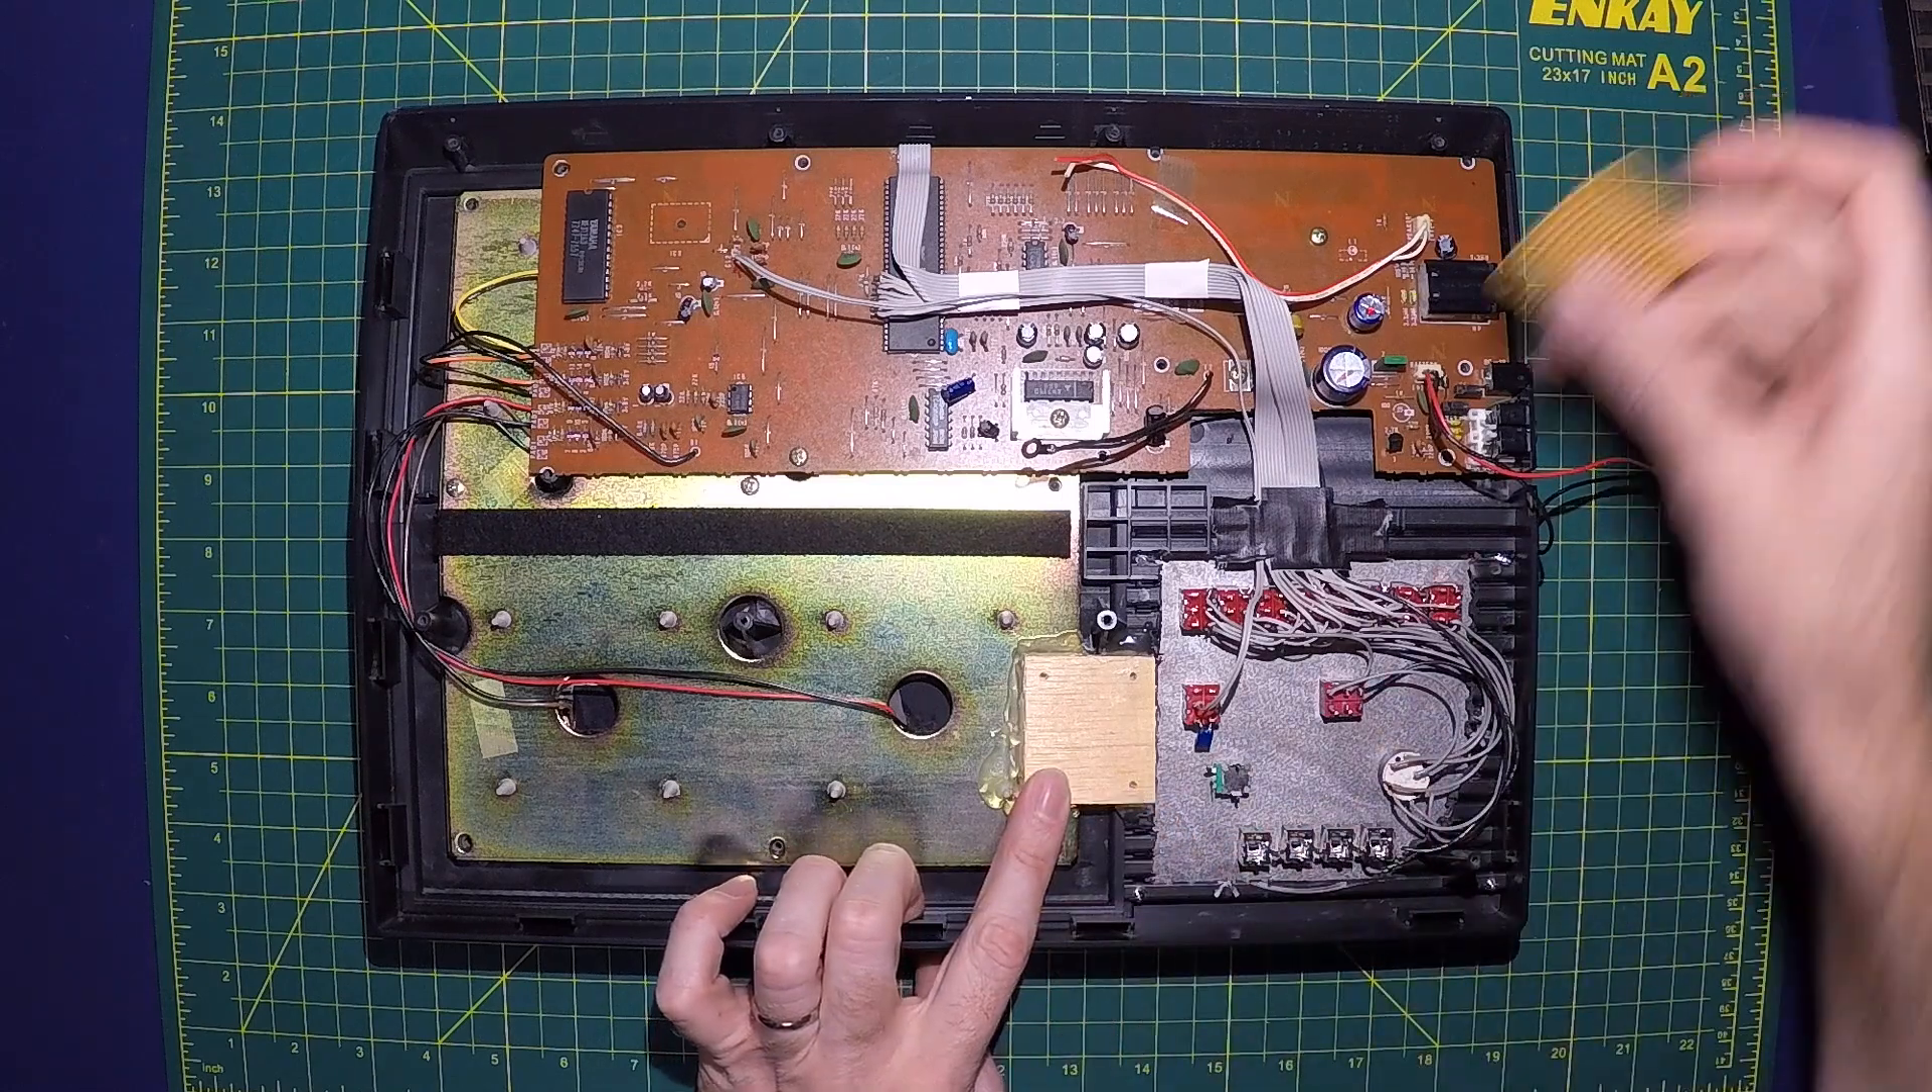And then I glued in this little board that I pre-drilled for my little circuit board here.